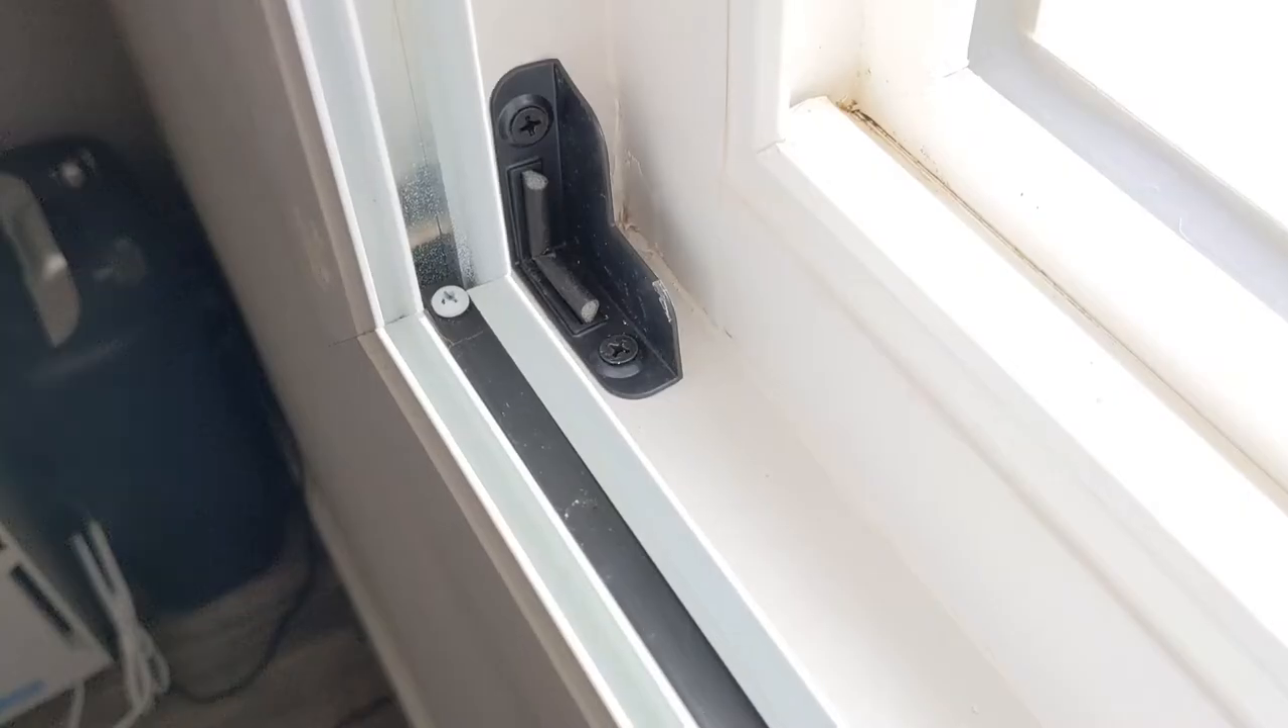Okay, so the corner stops are fitted. The window just pushes in against that.